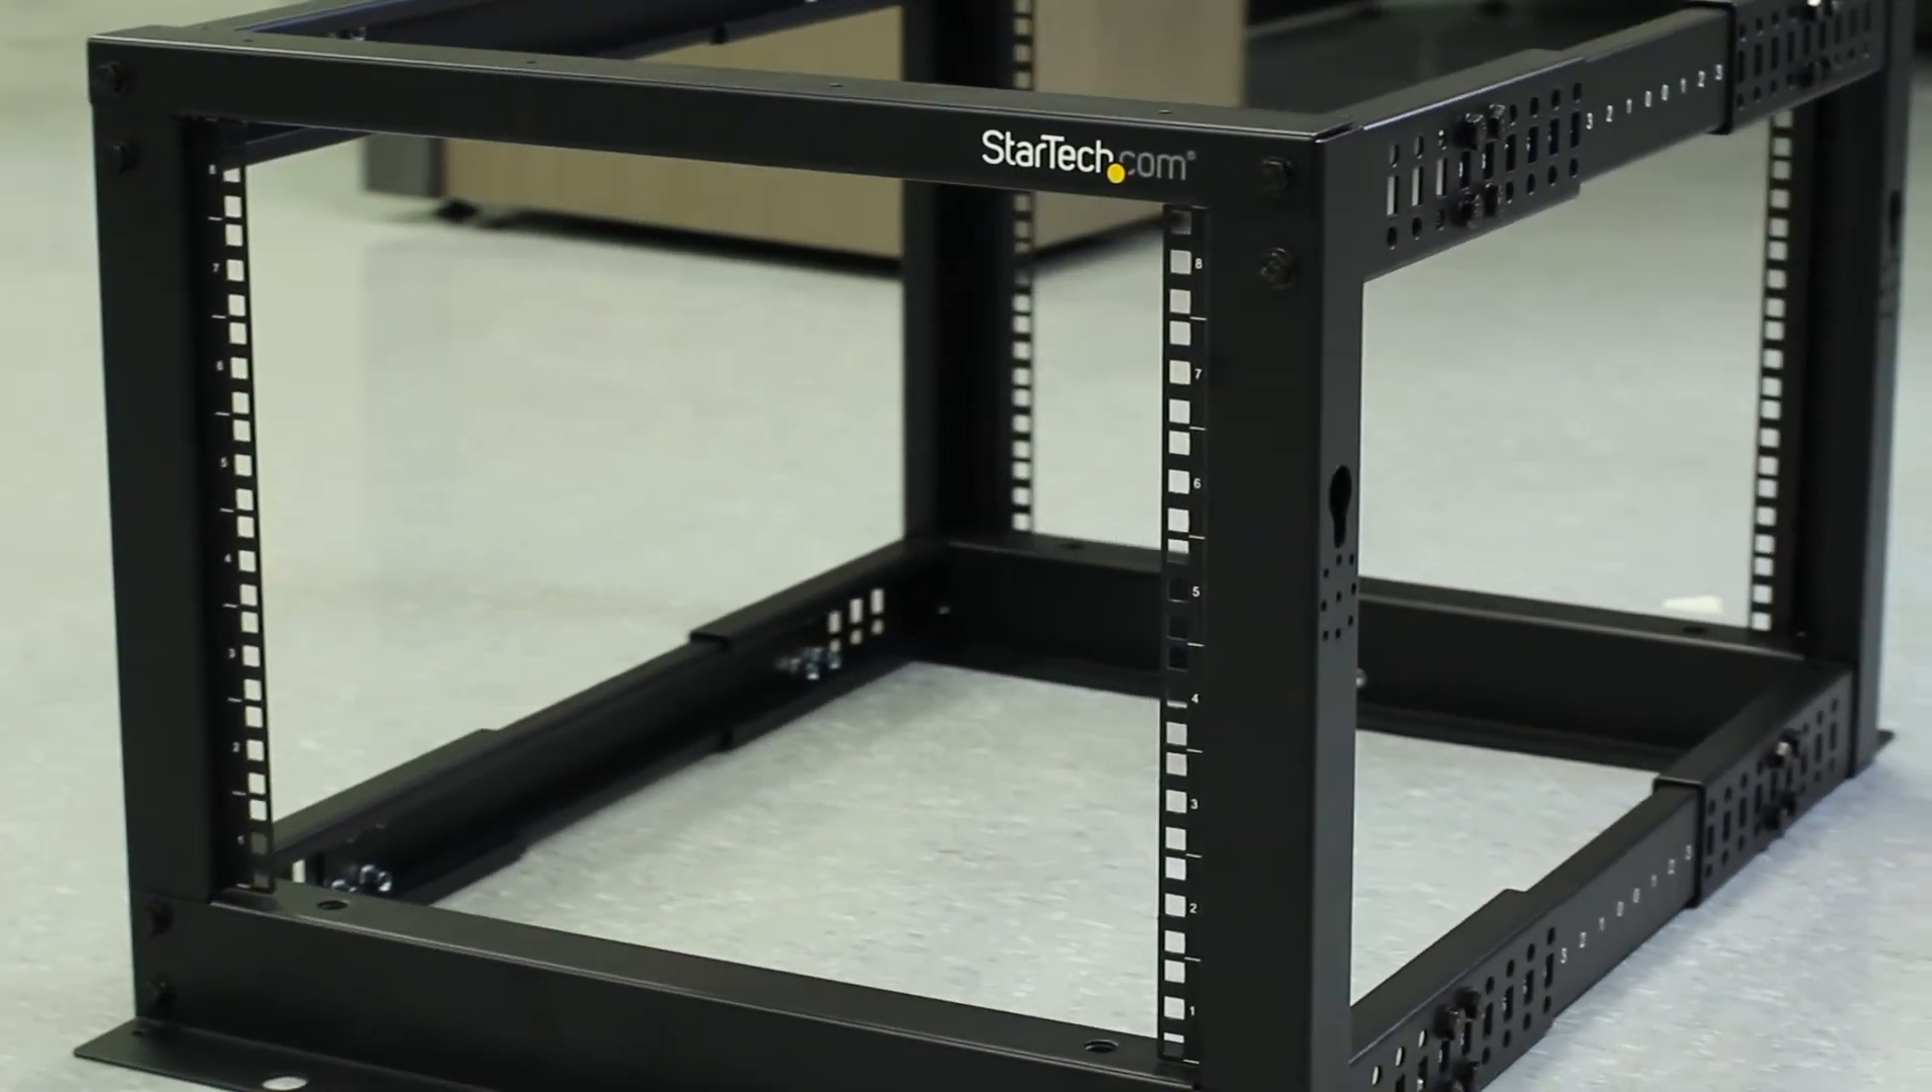The main structure of the rack's frame is complete.